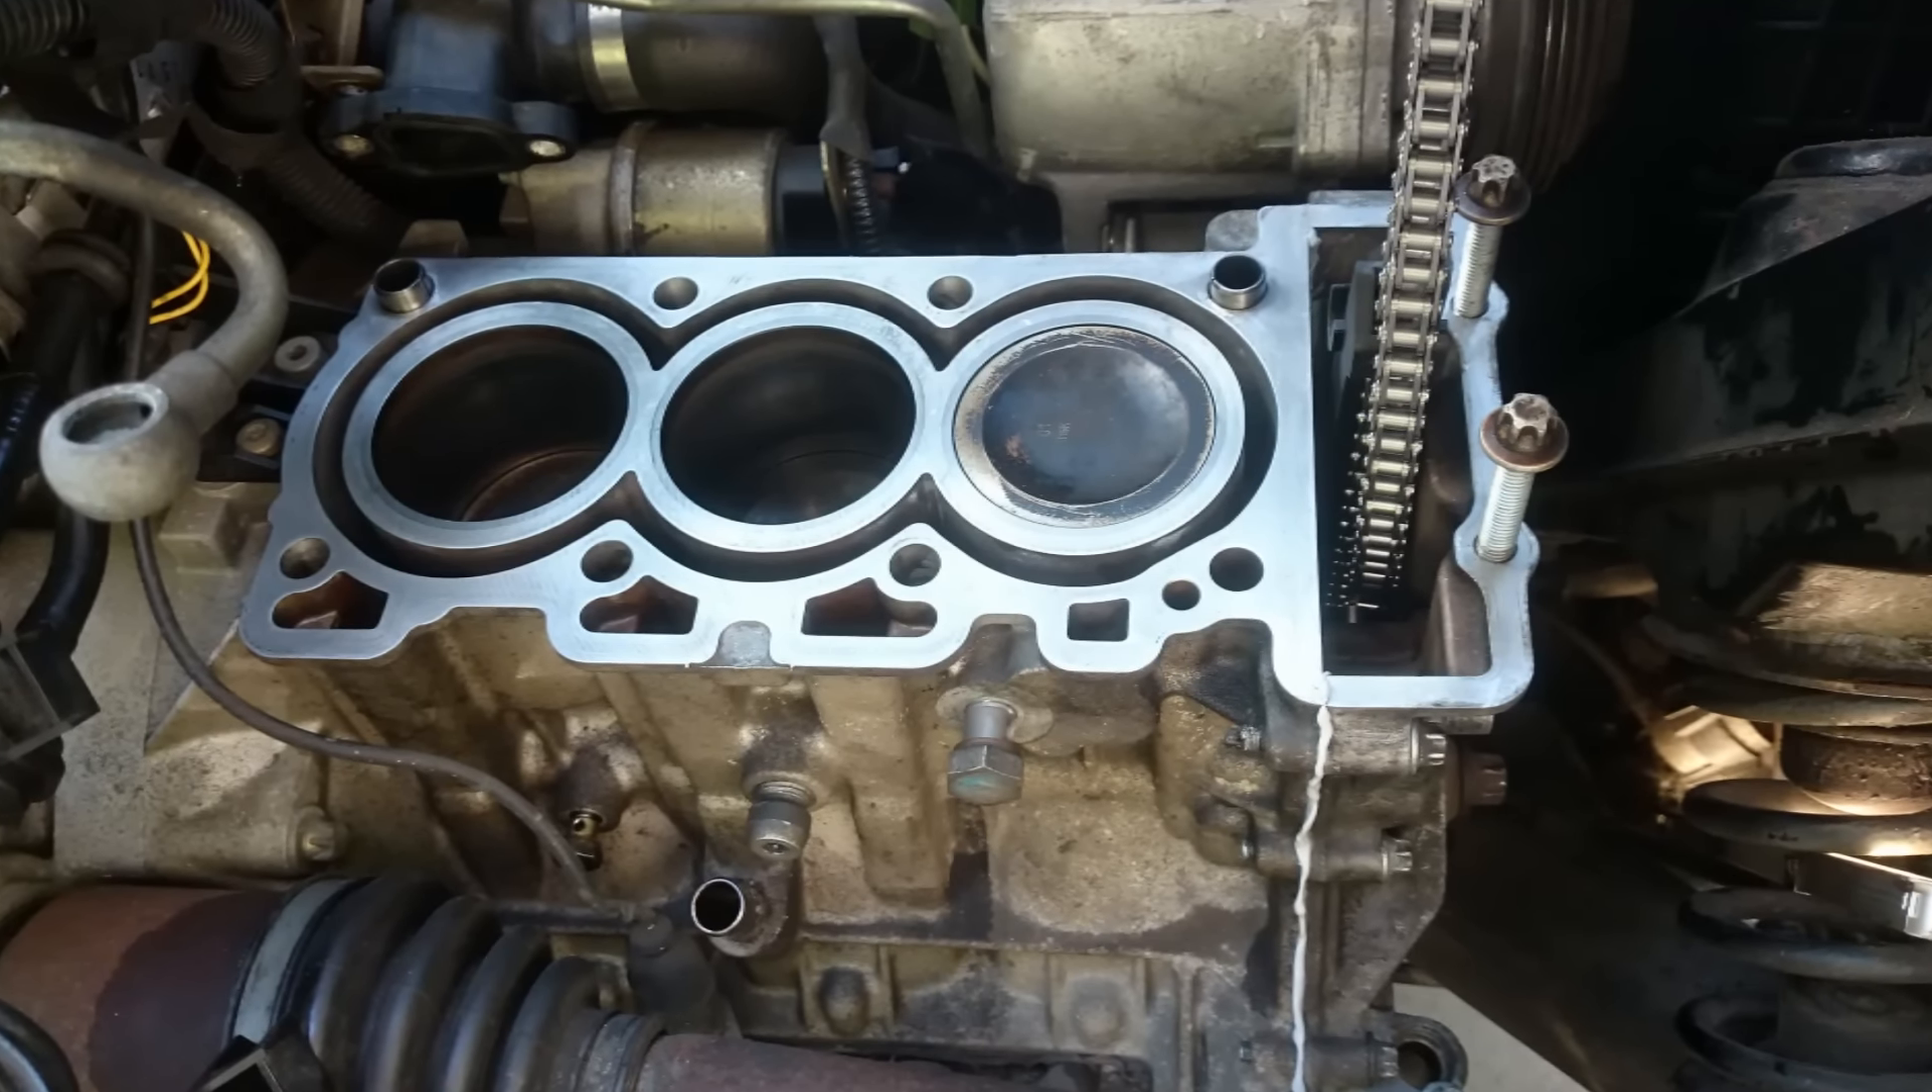Hier sieht man jetzt also meinen motorblock rechts habe ich die steuerkette aufgehängt.